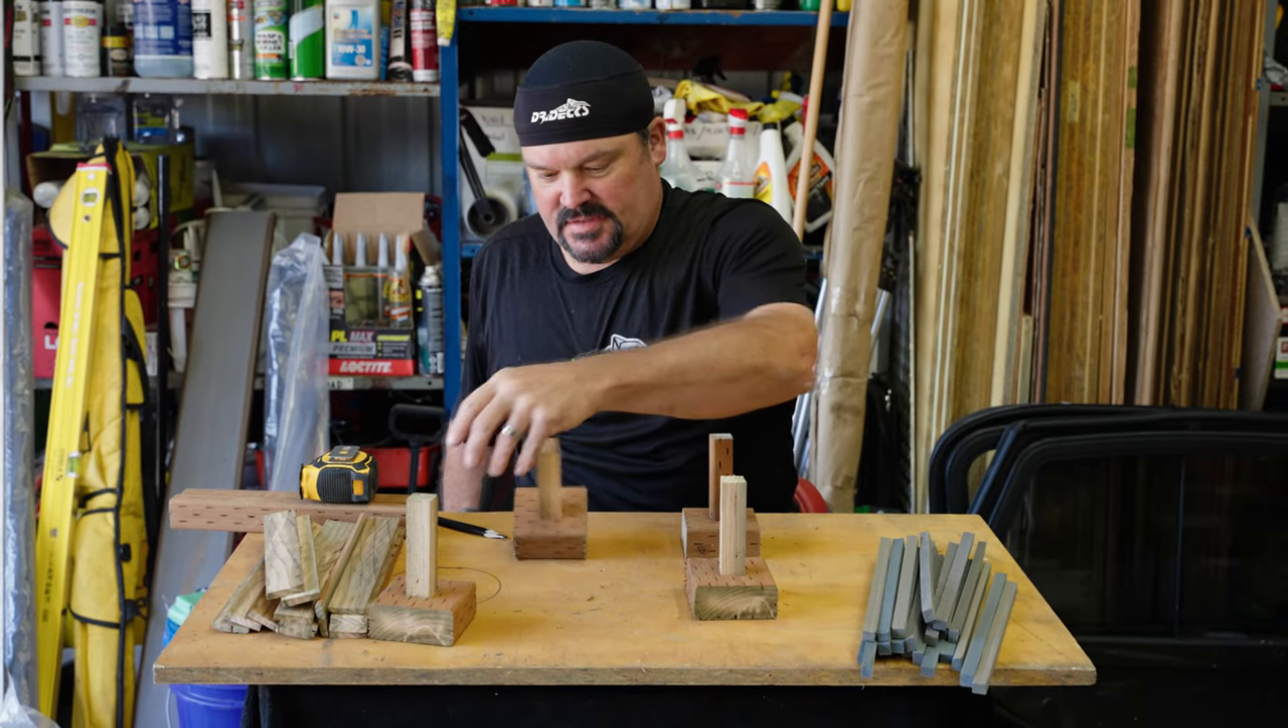So now we have our footings, and we have our posts set on our footings.